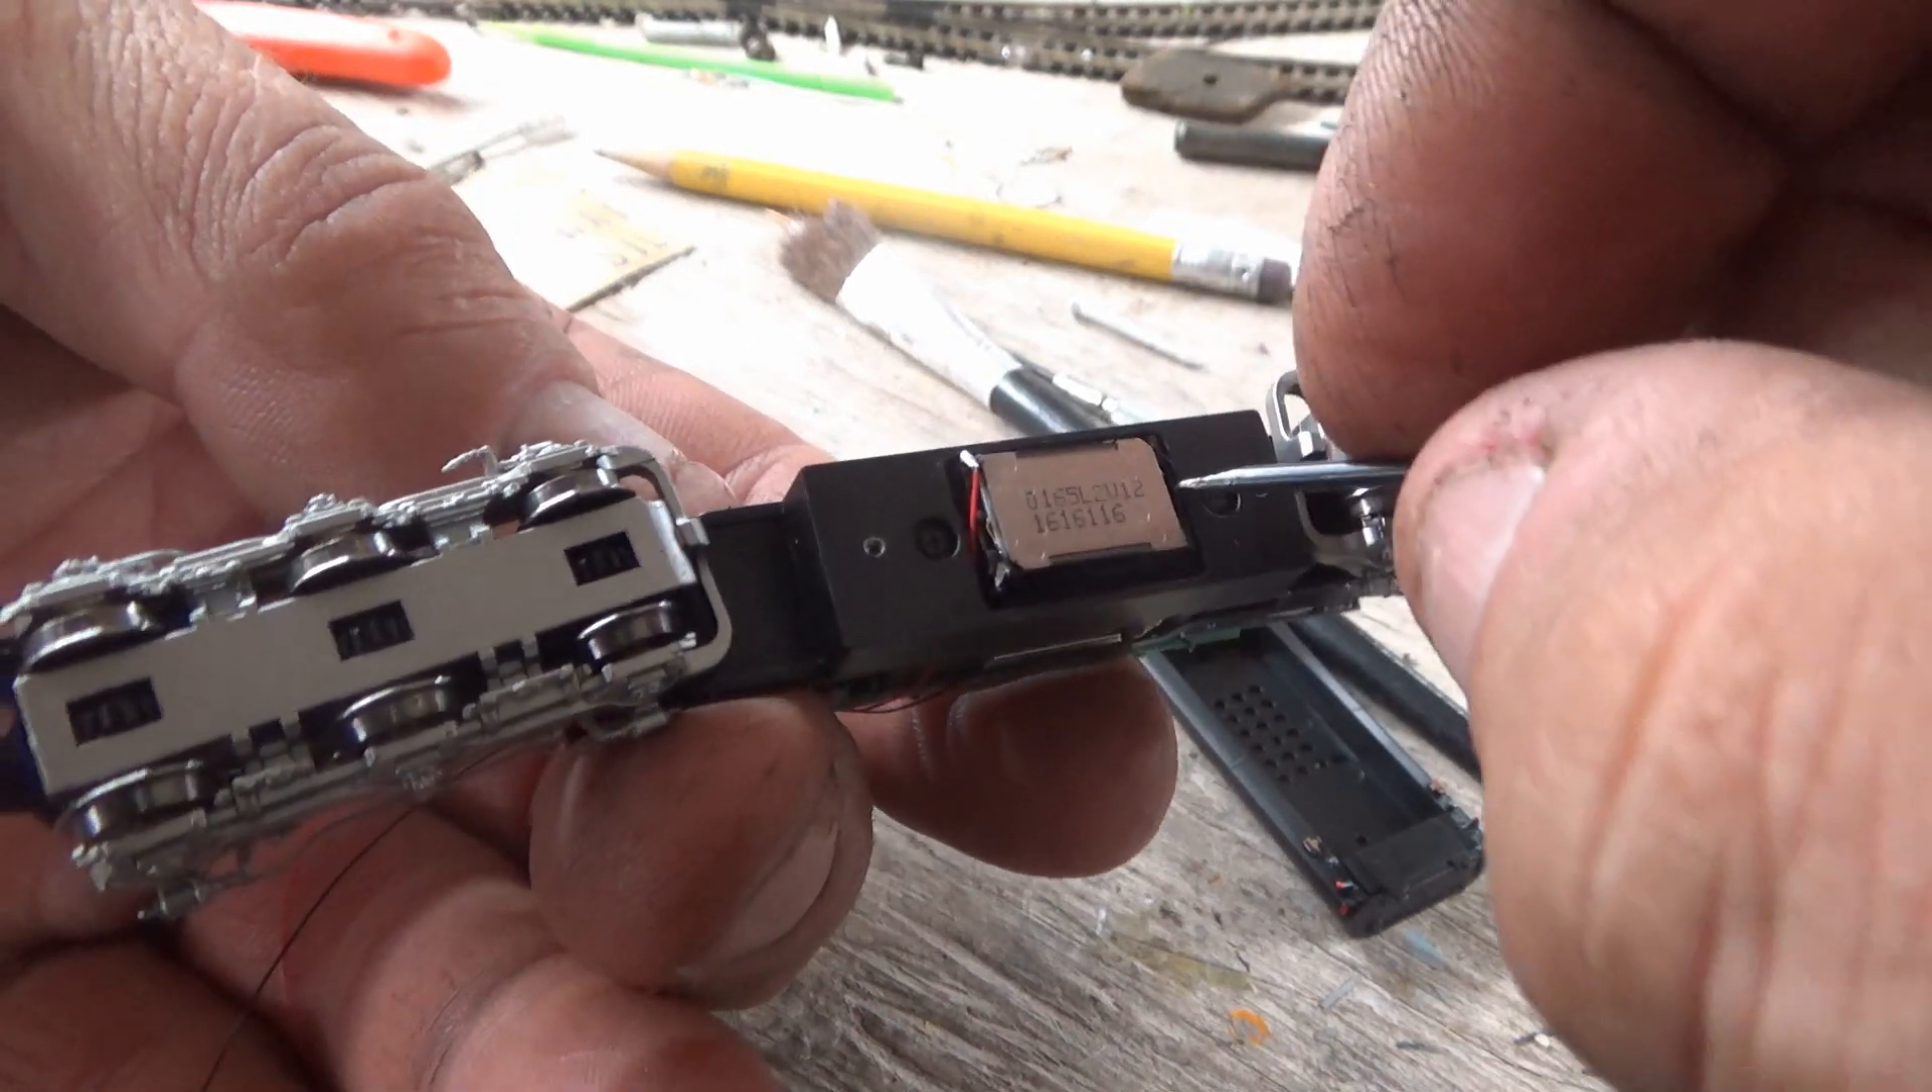Here's the speaker wired up and installed.